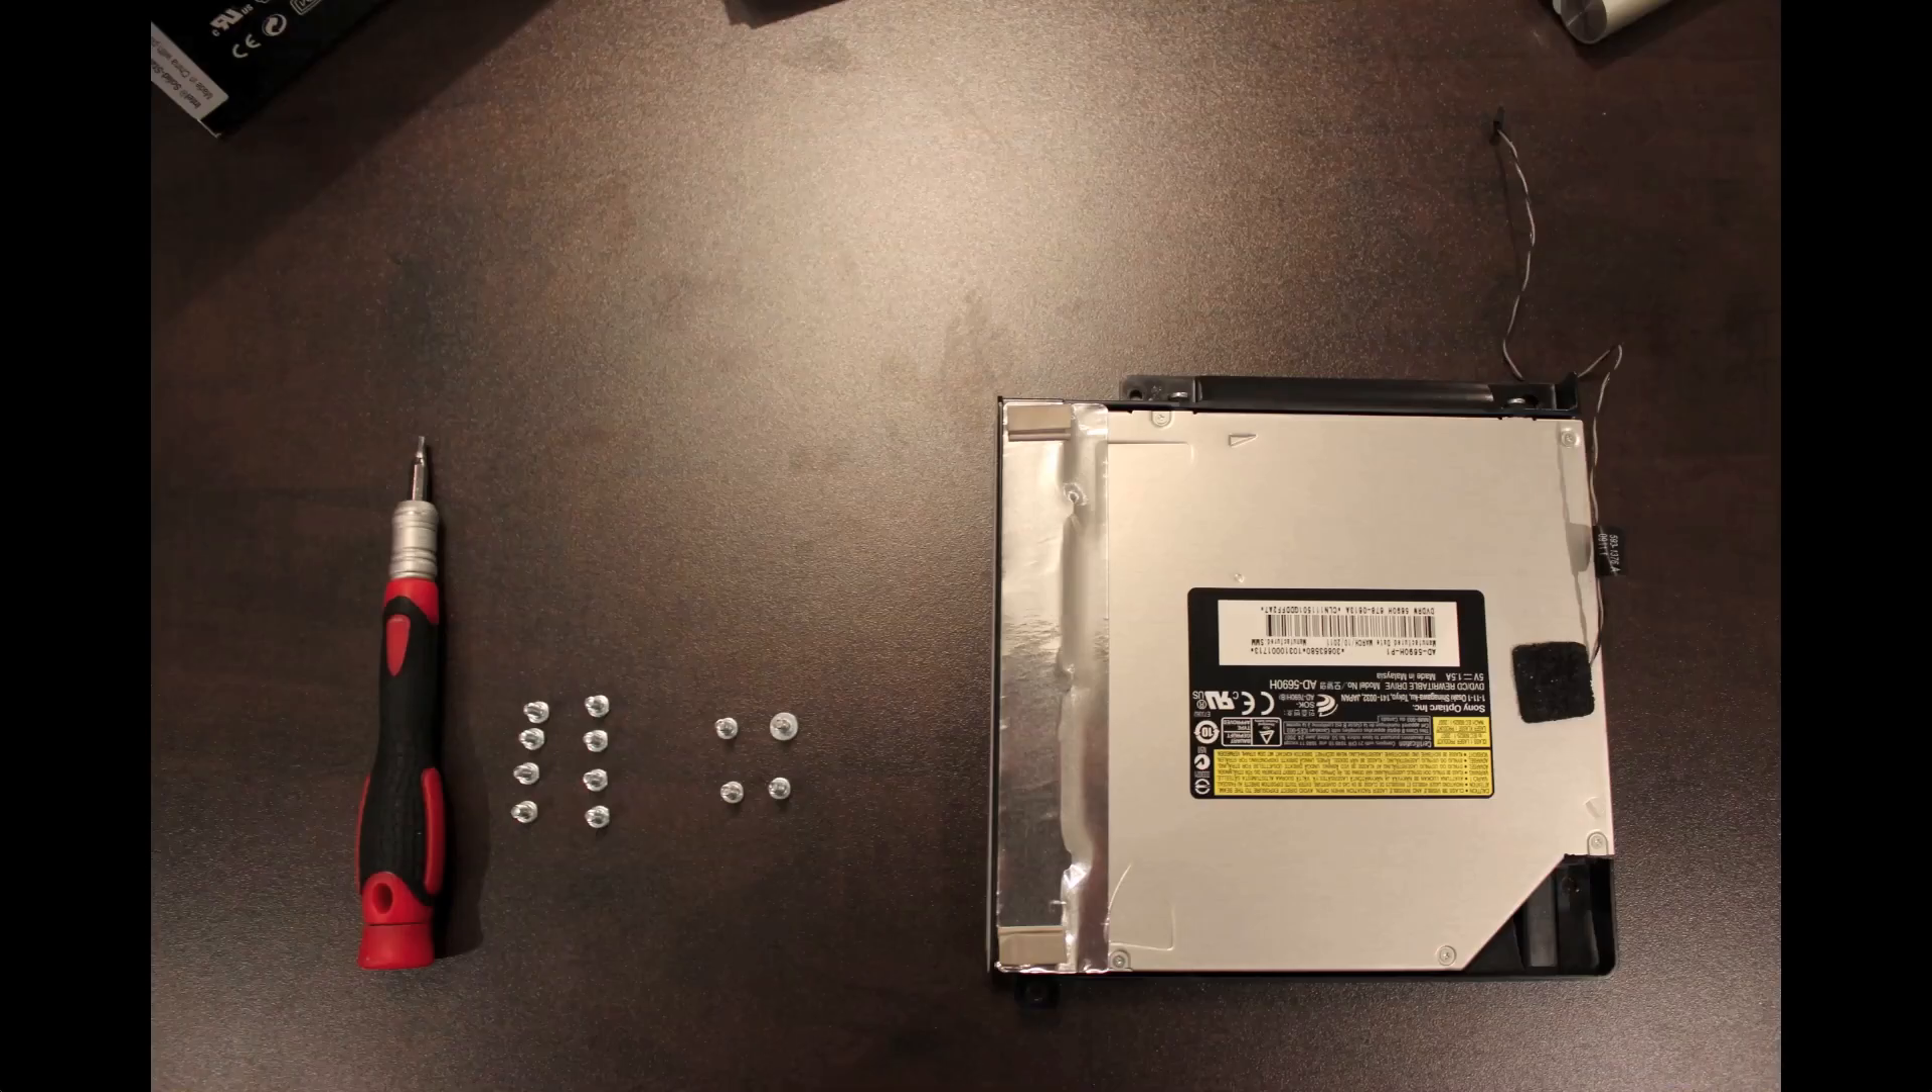Here's the optical drive removed and some of the screws.